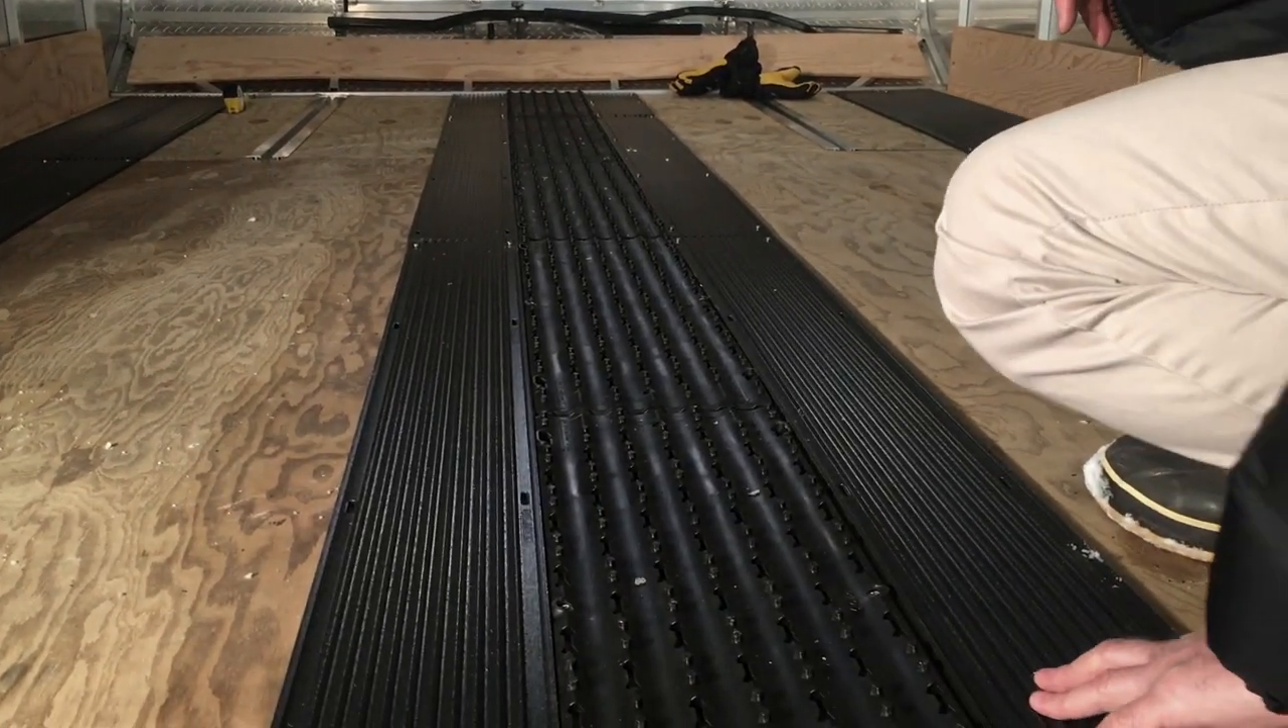We installed this material up the middle and then put the black ice edge glides to the sides.